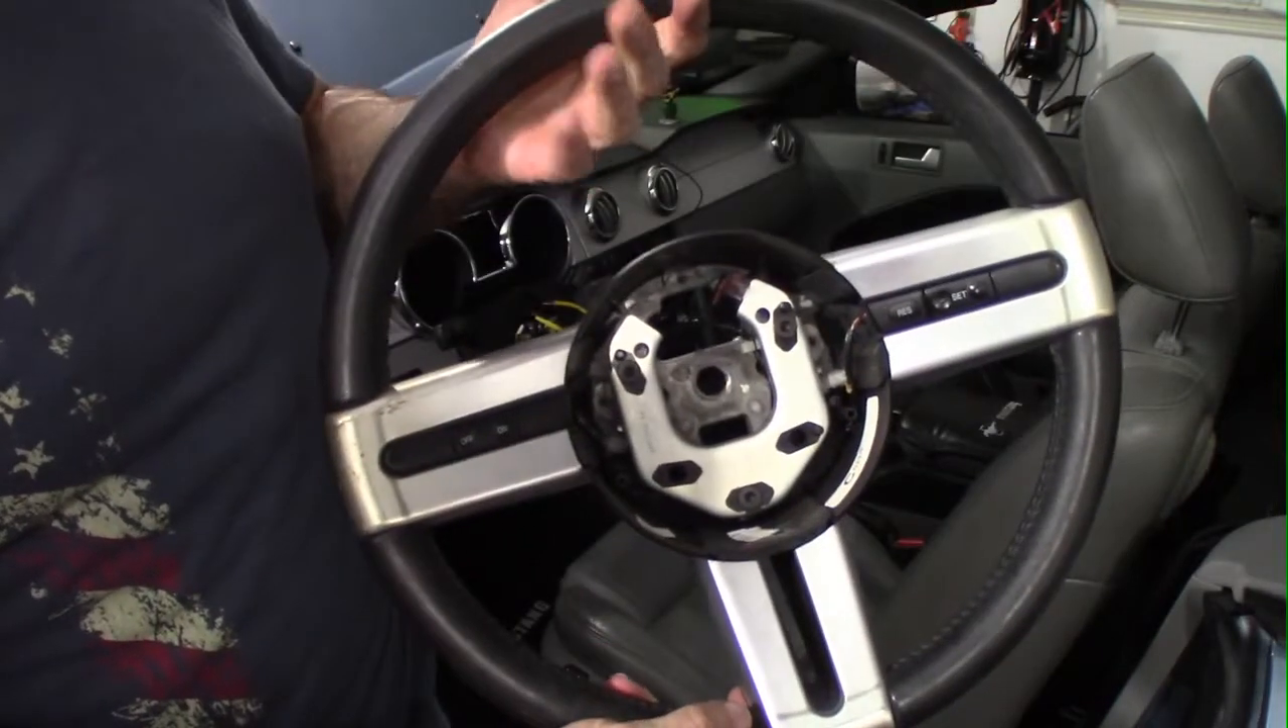We now have the old steering wheel out.